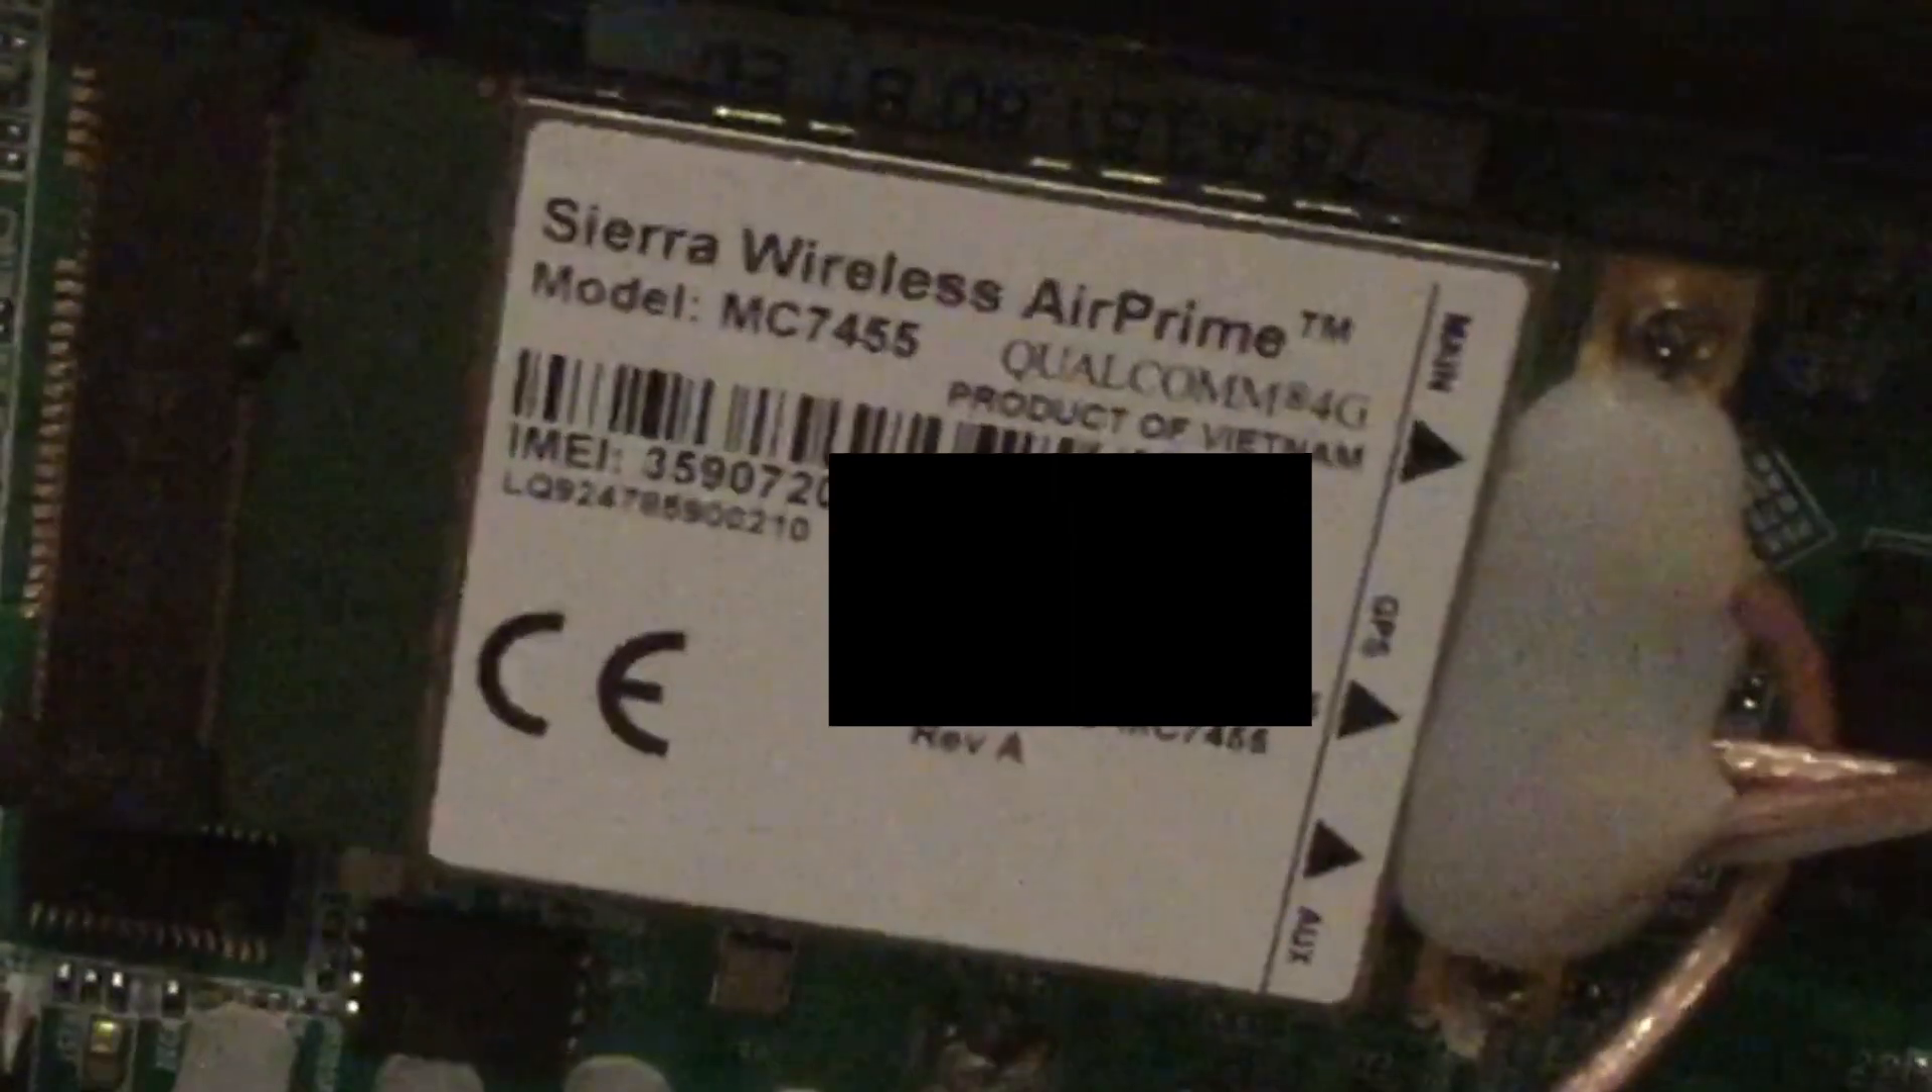You'll see the Sierra wireless modem plugged into the modem slot.